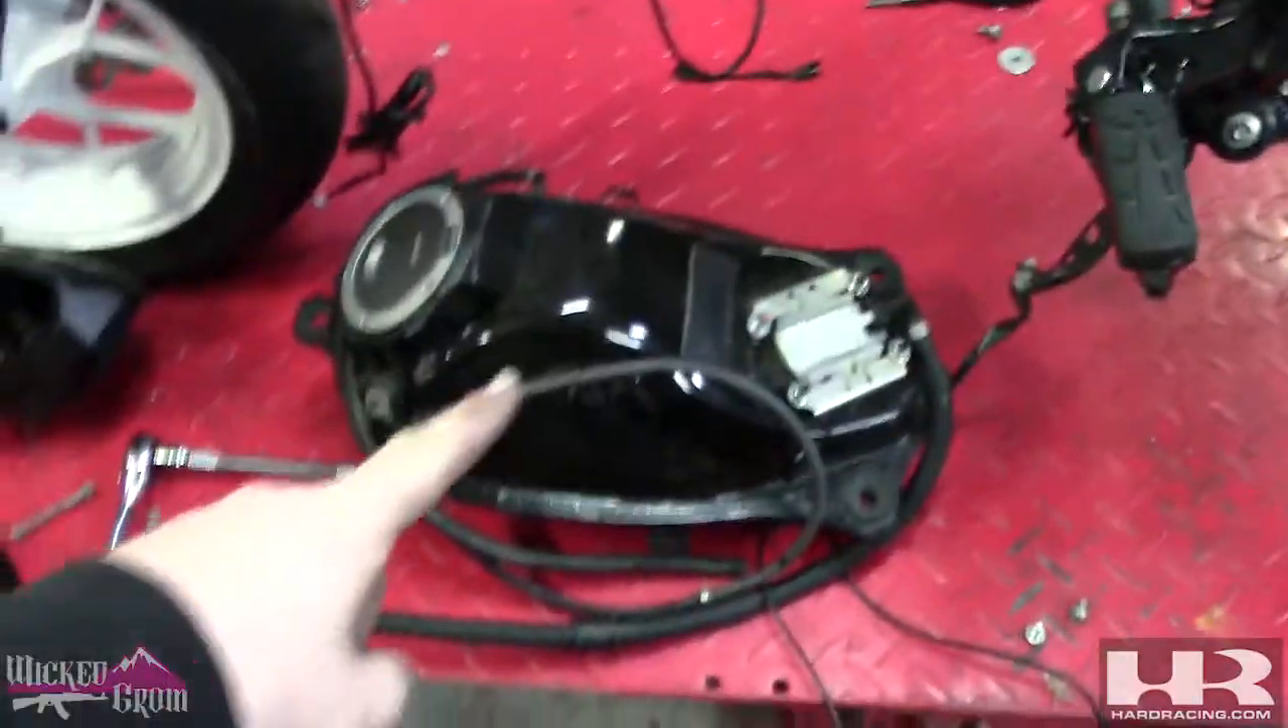So we got the tank off from the frame.